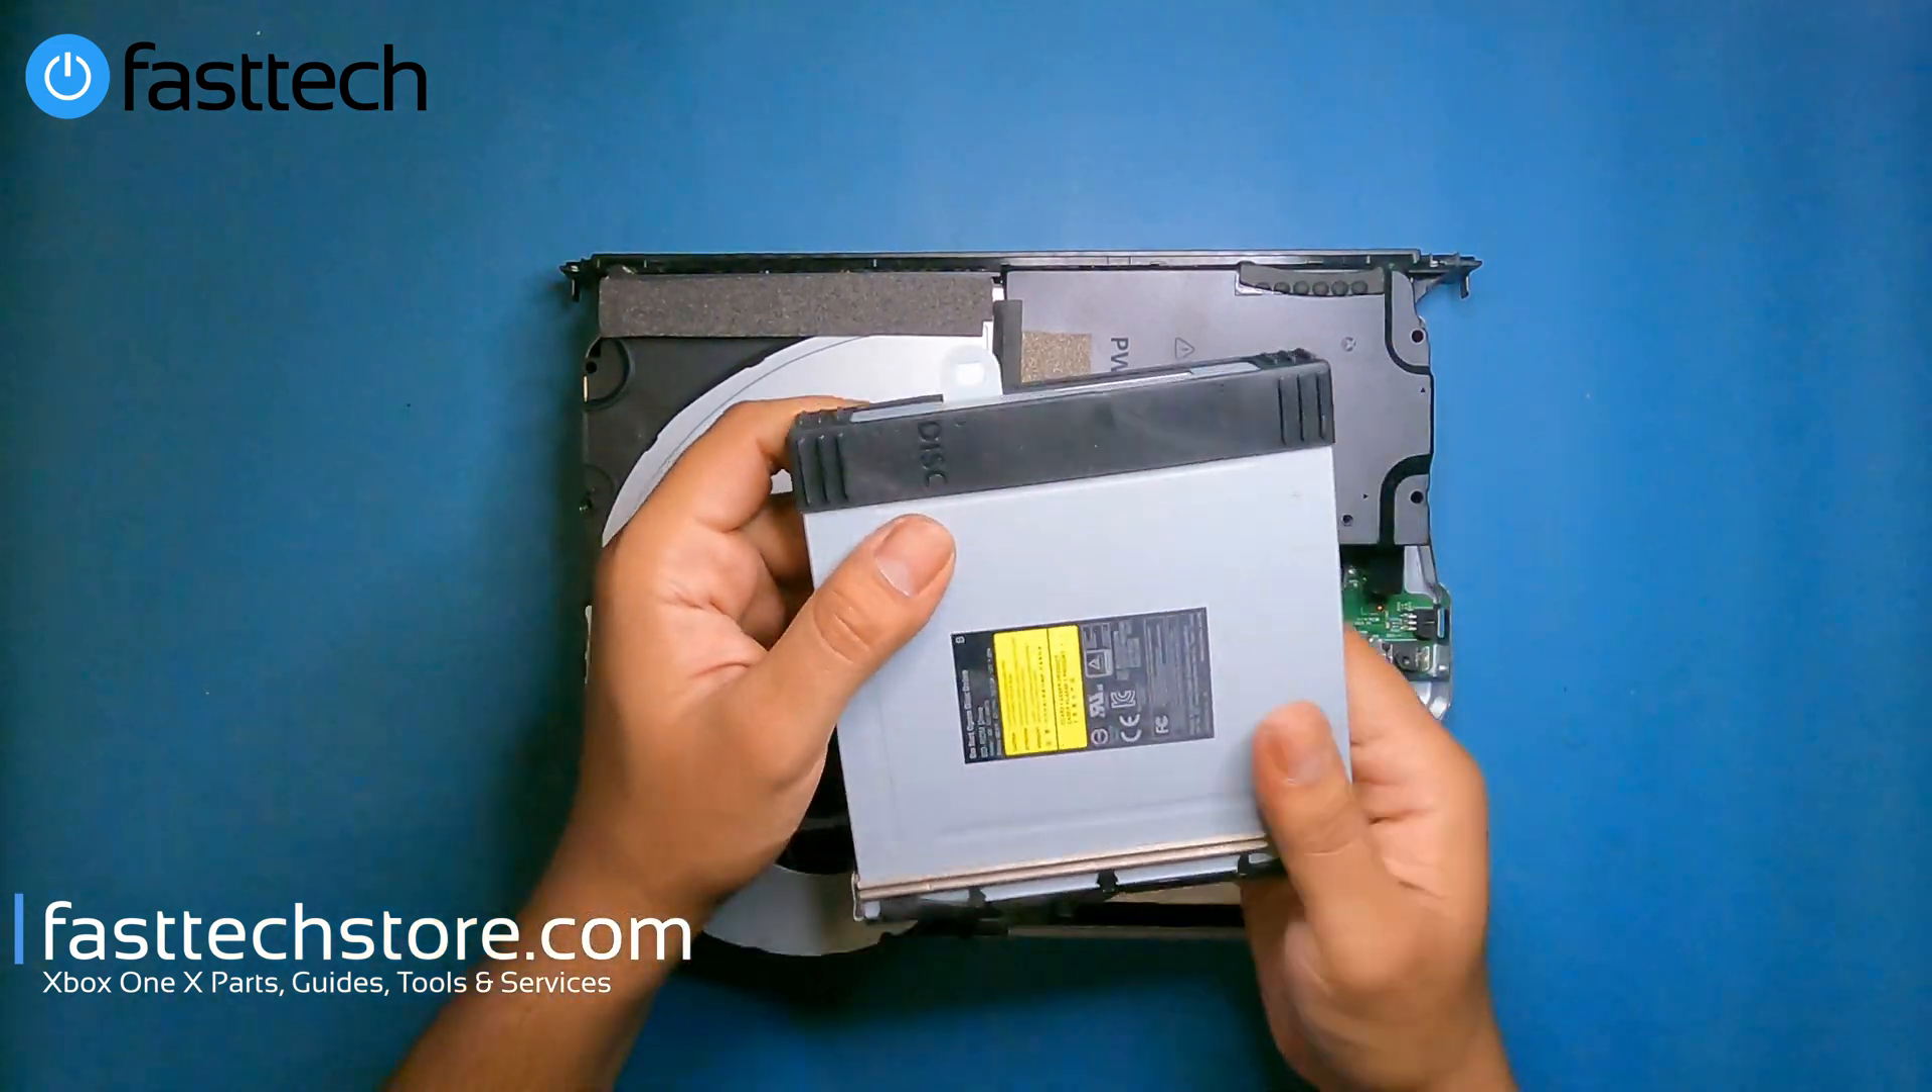We're going to remove that and now we have the disk drive free.